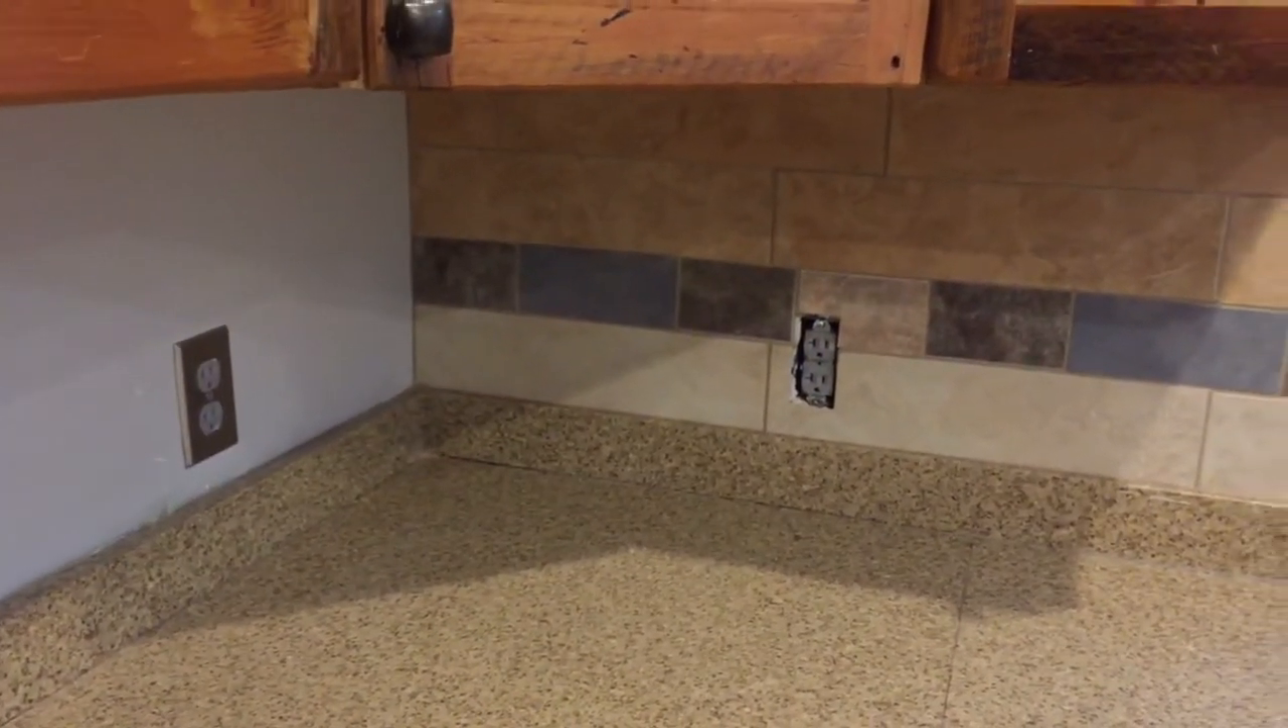I do have the backsplash in.